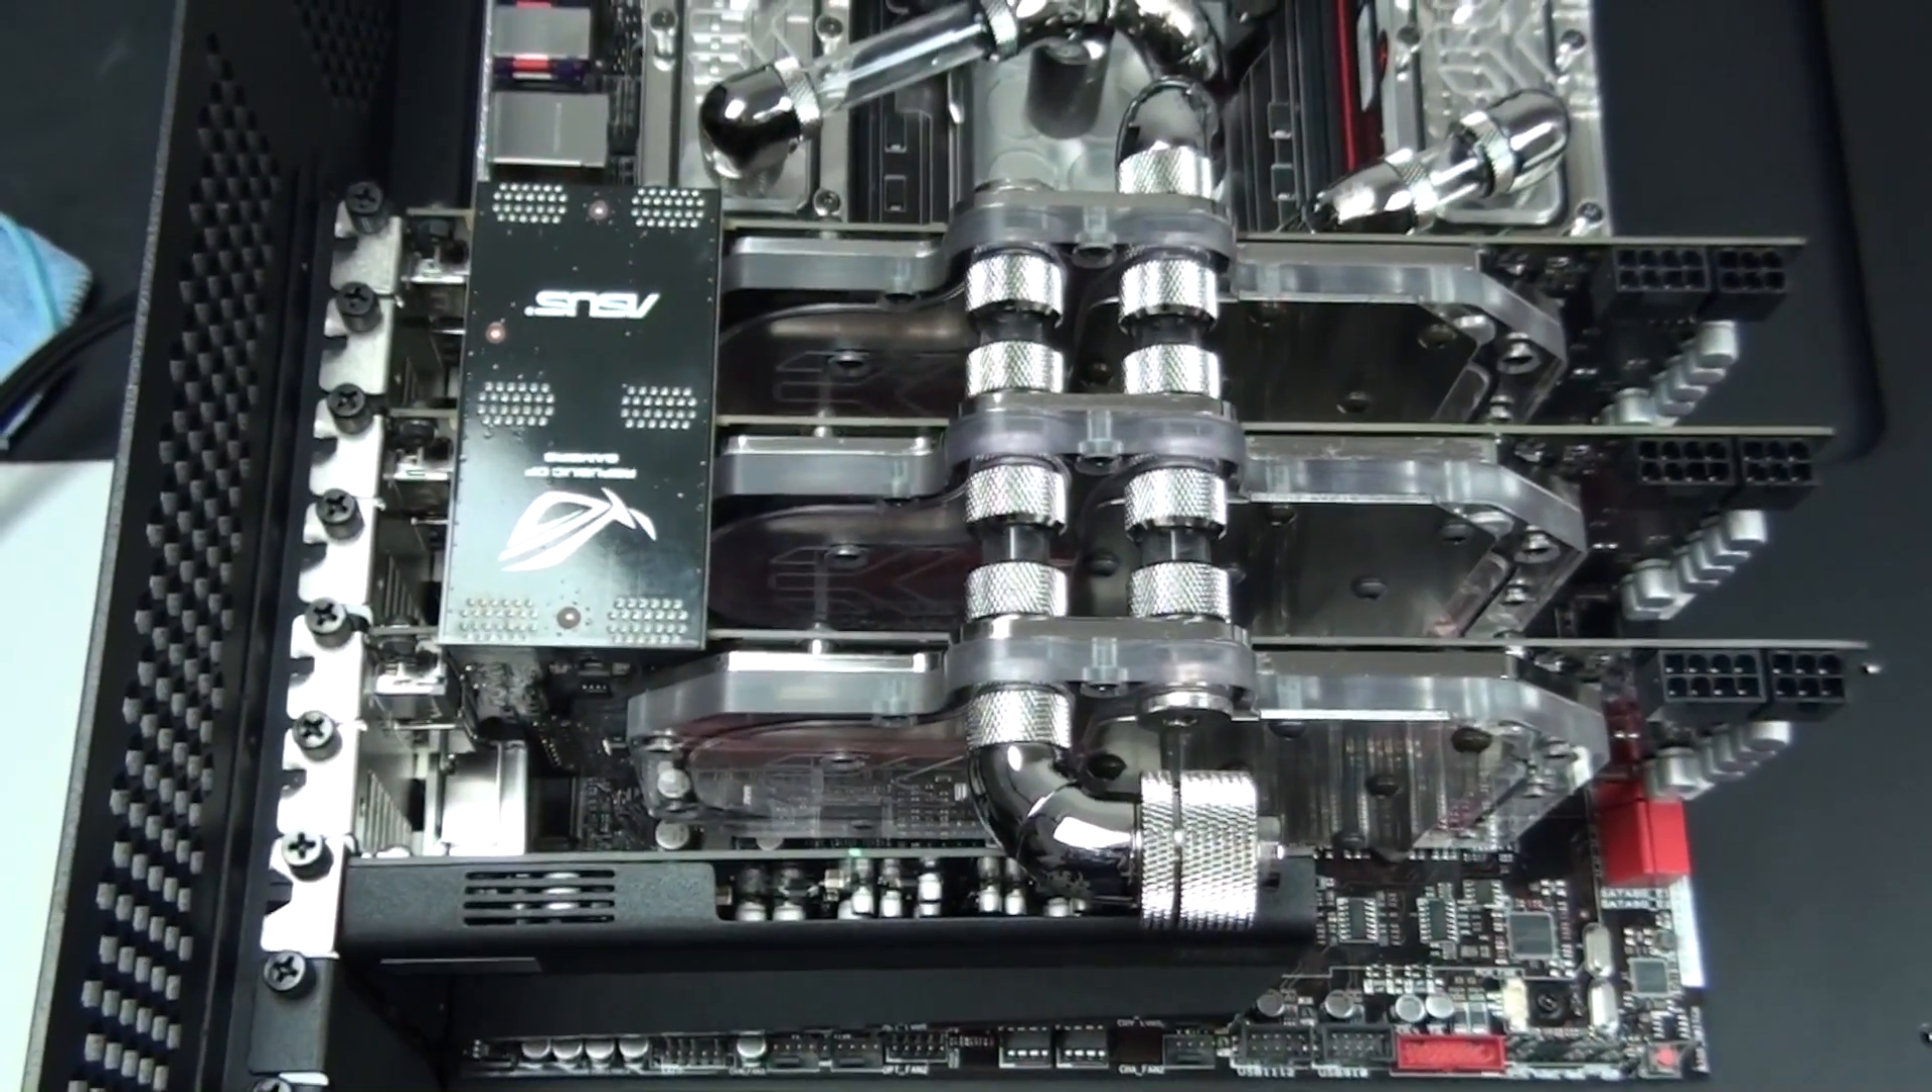I've tubed up all of these water blocks. So there's 8 EK Nickel Plexi water blocks going into this system. And all of them are tubed up with BitsPower Crystal Link.